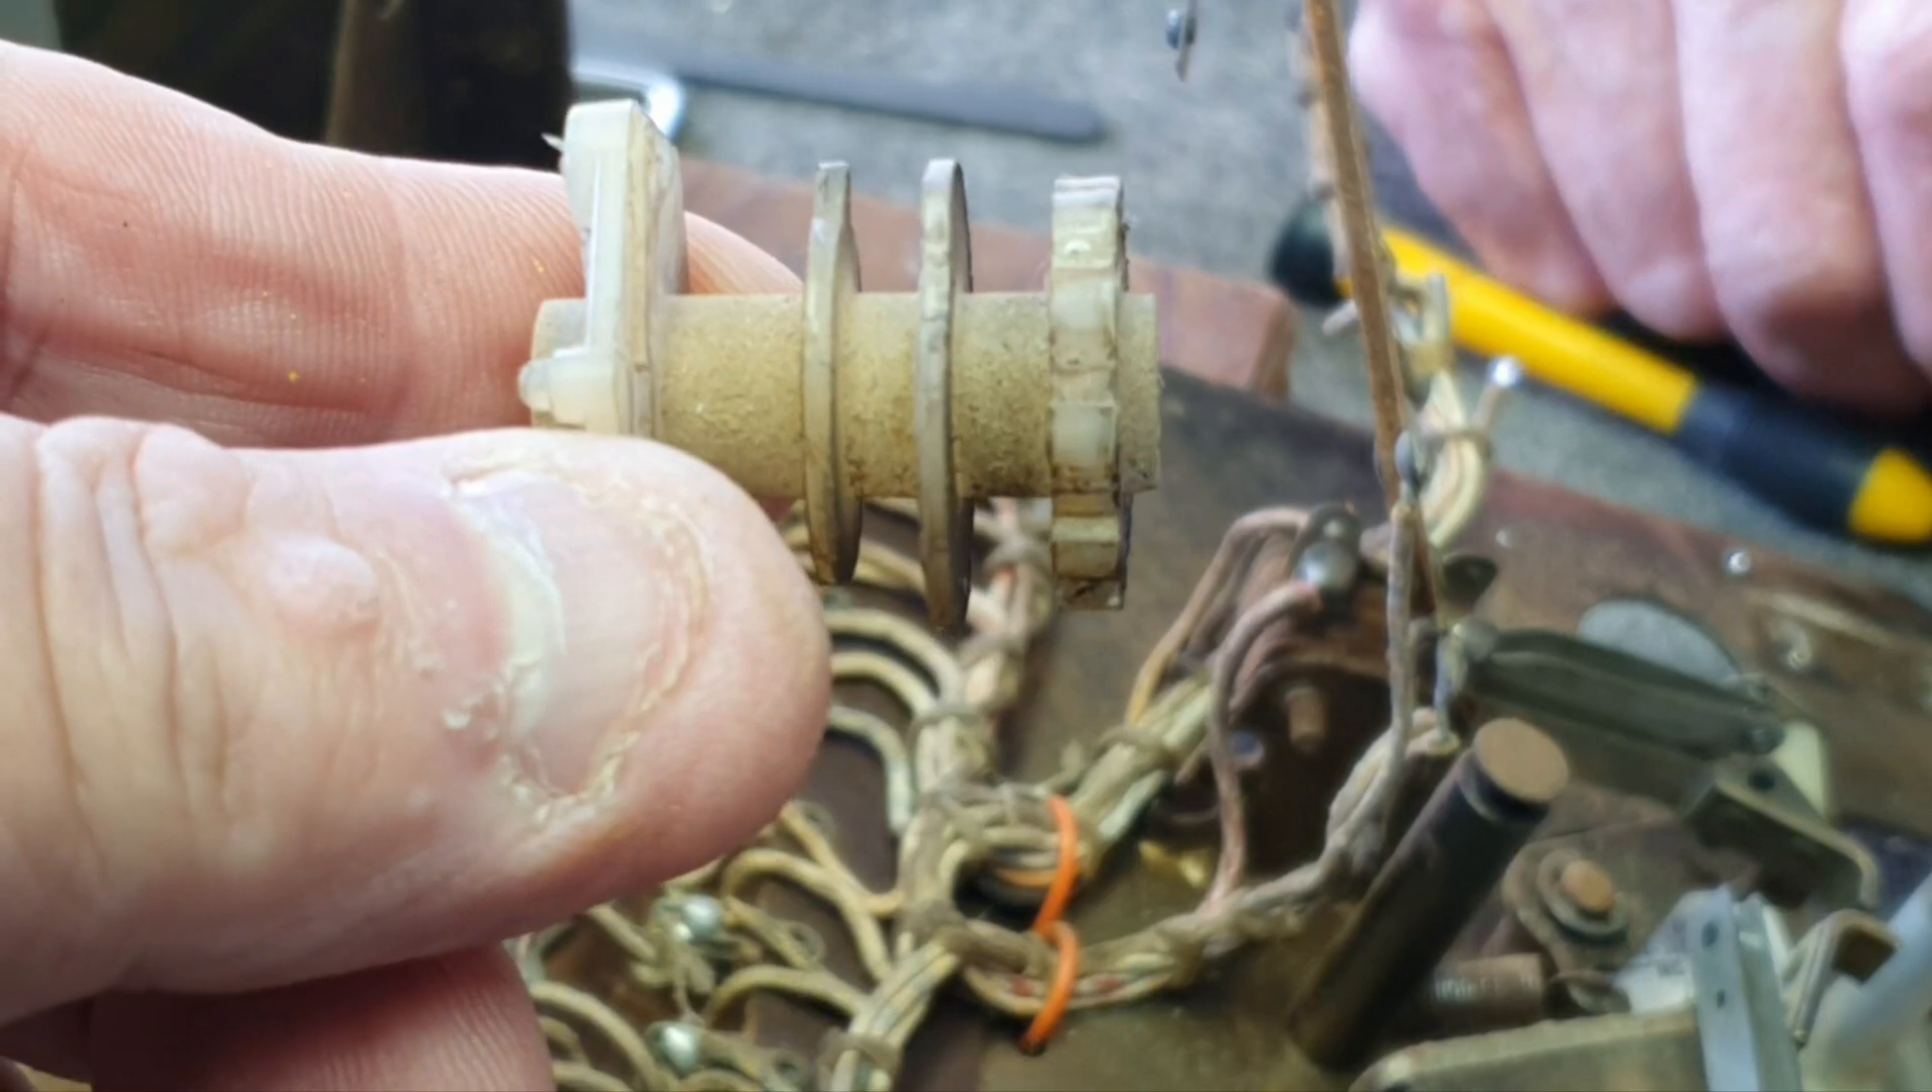Here's the unit we've just removed with the cams on it and the gear on the bottom.